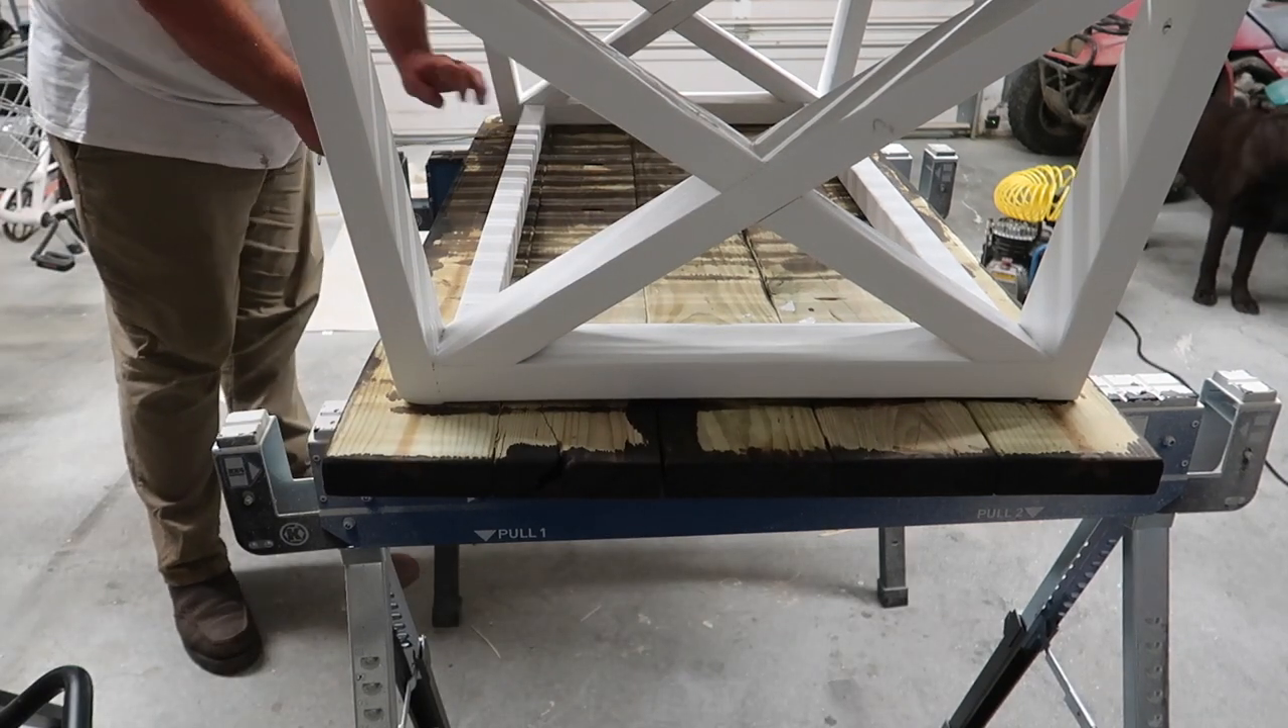Once I did that, I grabbed the skeleton and put it on top of the tabletop upside down as well.